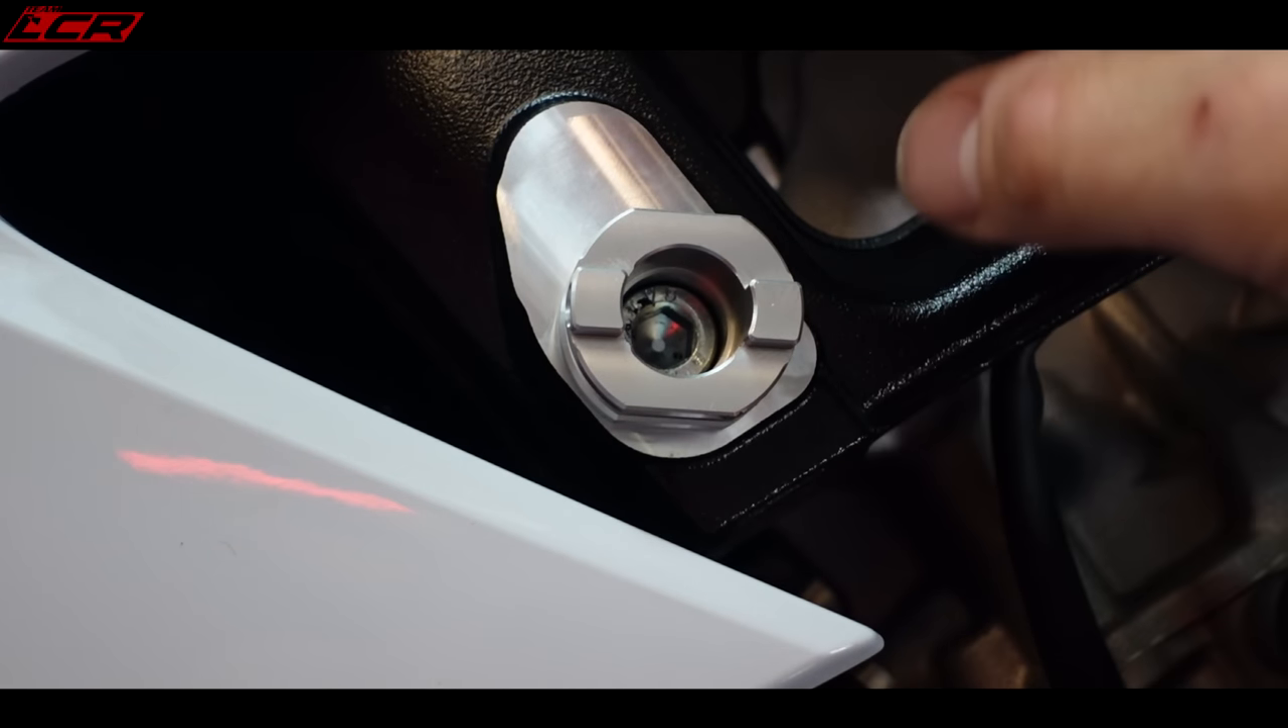As you can see, the bolt is really recessed in there. So there's no chance of that bolt really catching and damaging the frame. It's not sticking out right on the outside of the crash protection, which they are on a lot of them. It's recessed right in.